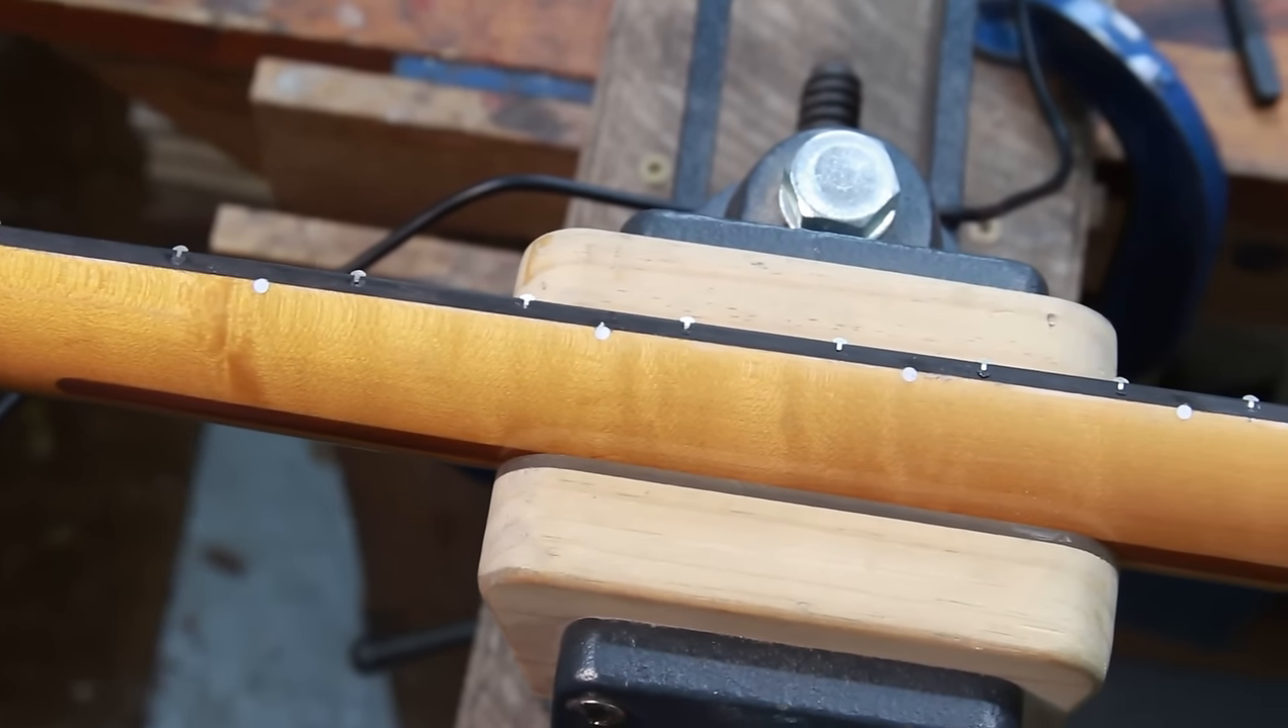The dot markers are now in place. Yep, that all looks pretty good to me.